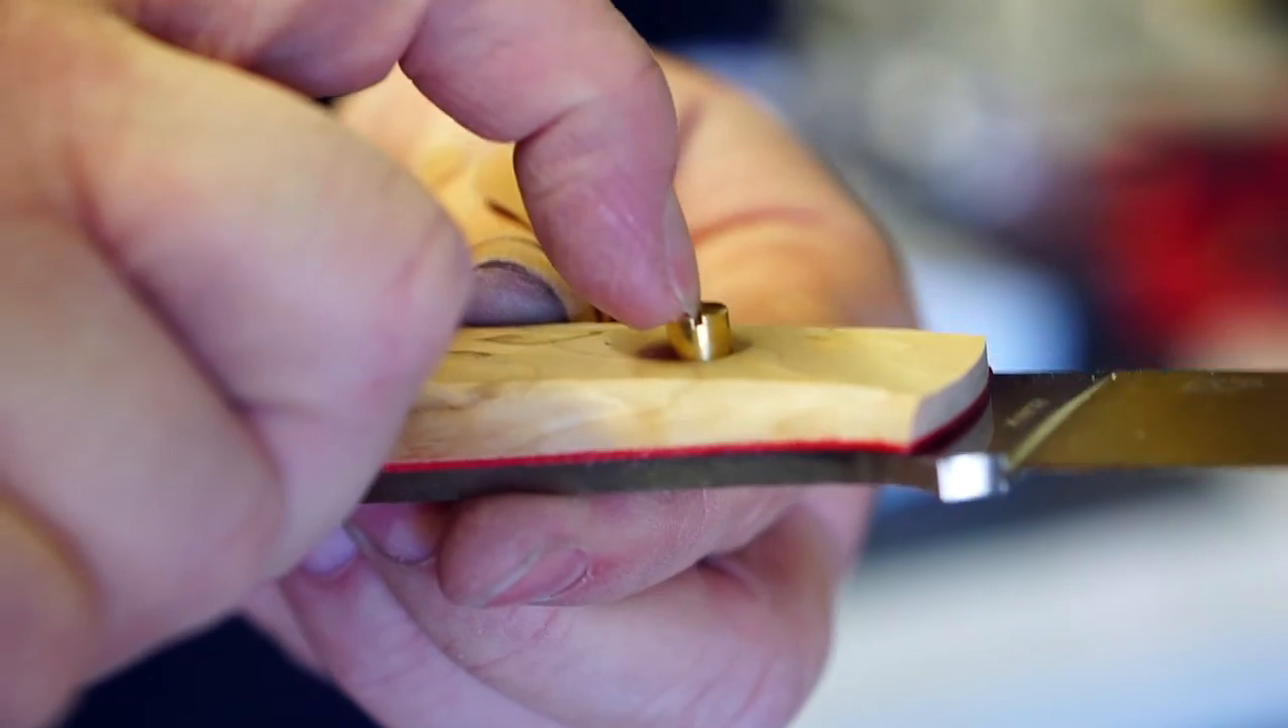And then when you're done, you can see the screw is only so shallow, so deep, I should say on the top here as the extent. And you can see it's not flush with this at all.